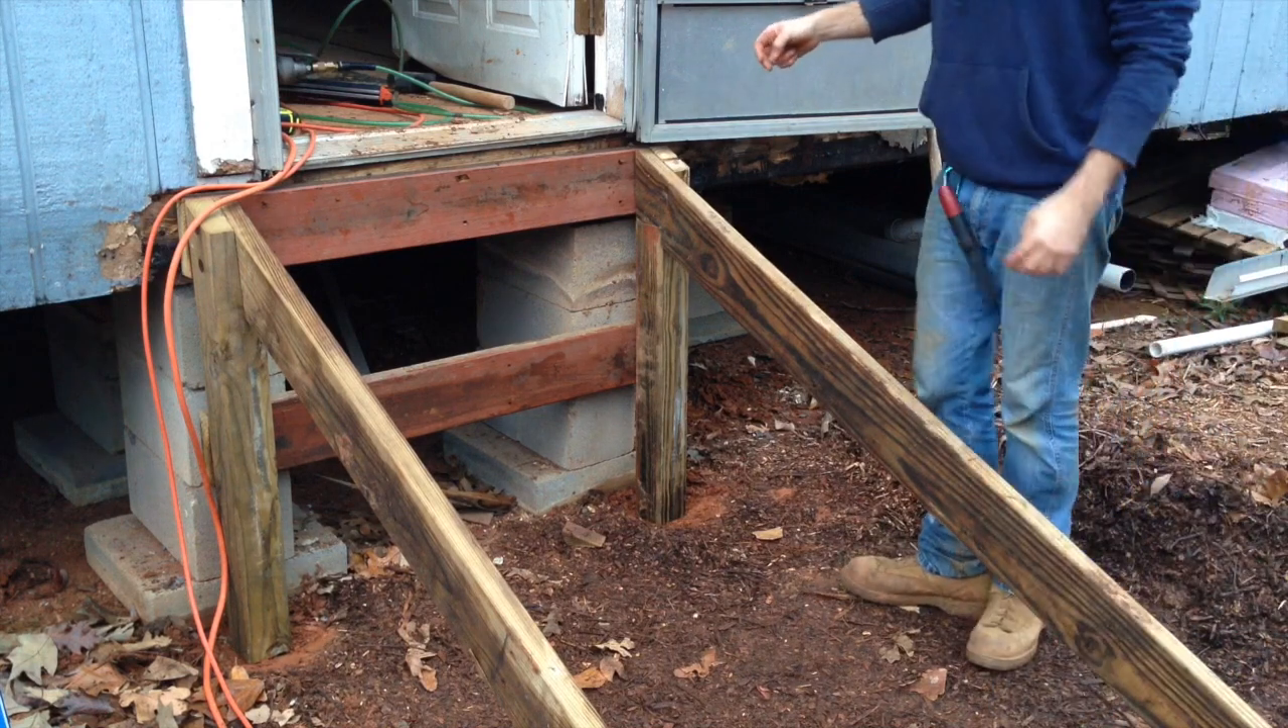Alright, so here's what we've got so far, we've got the two braces on the back that are connecting to the two posts, and connecting to those posts as well are the two diagonal 2x6s.